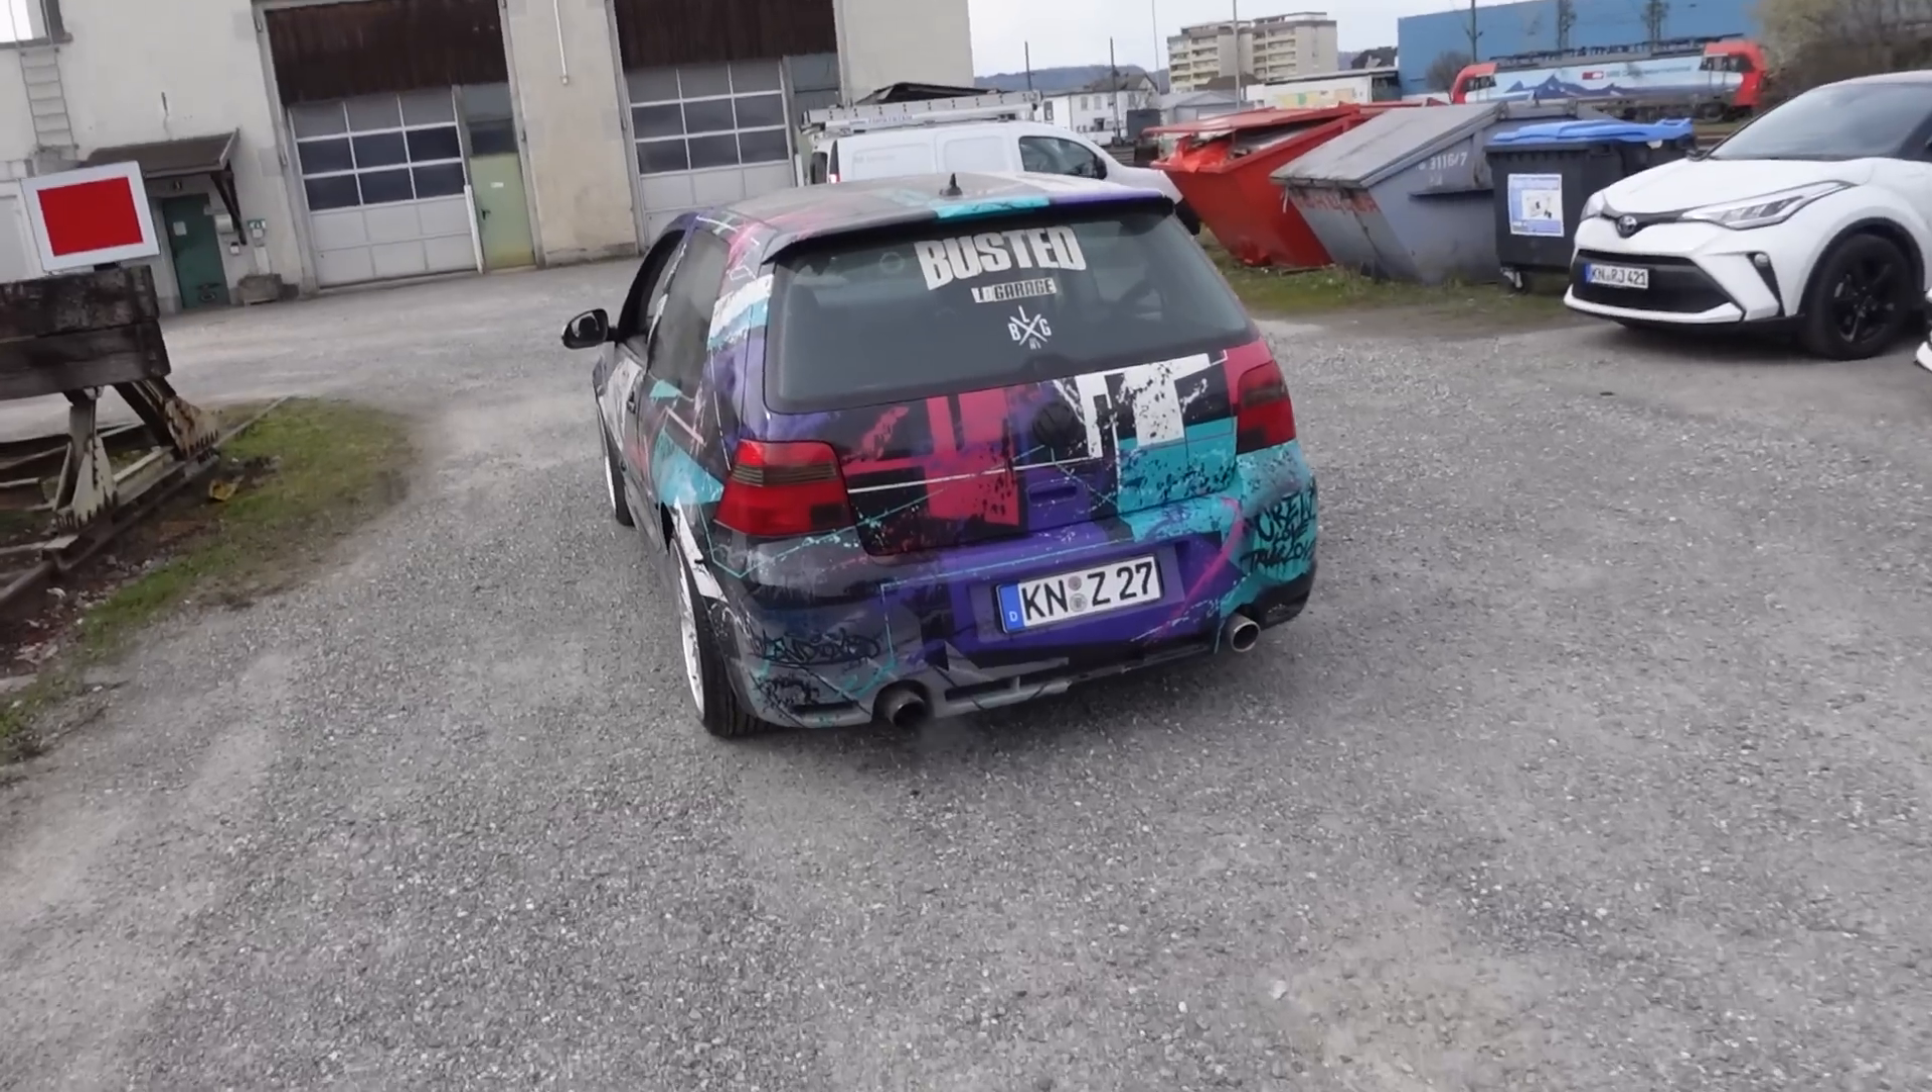Schaut es euch an. Kennzeichen sind dran.